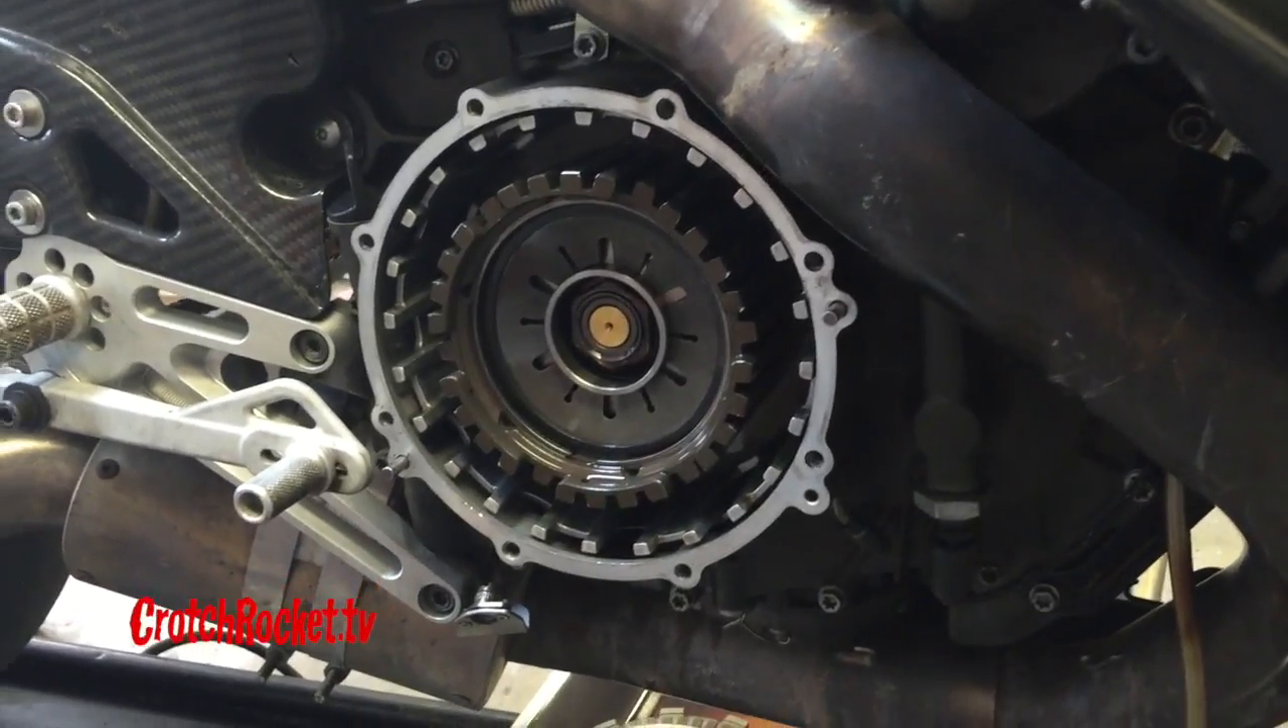The clutch cover is off and I've got the clutch pack out of the clutch.